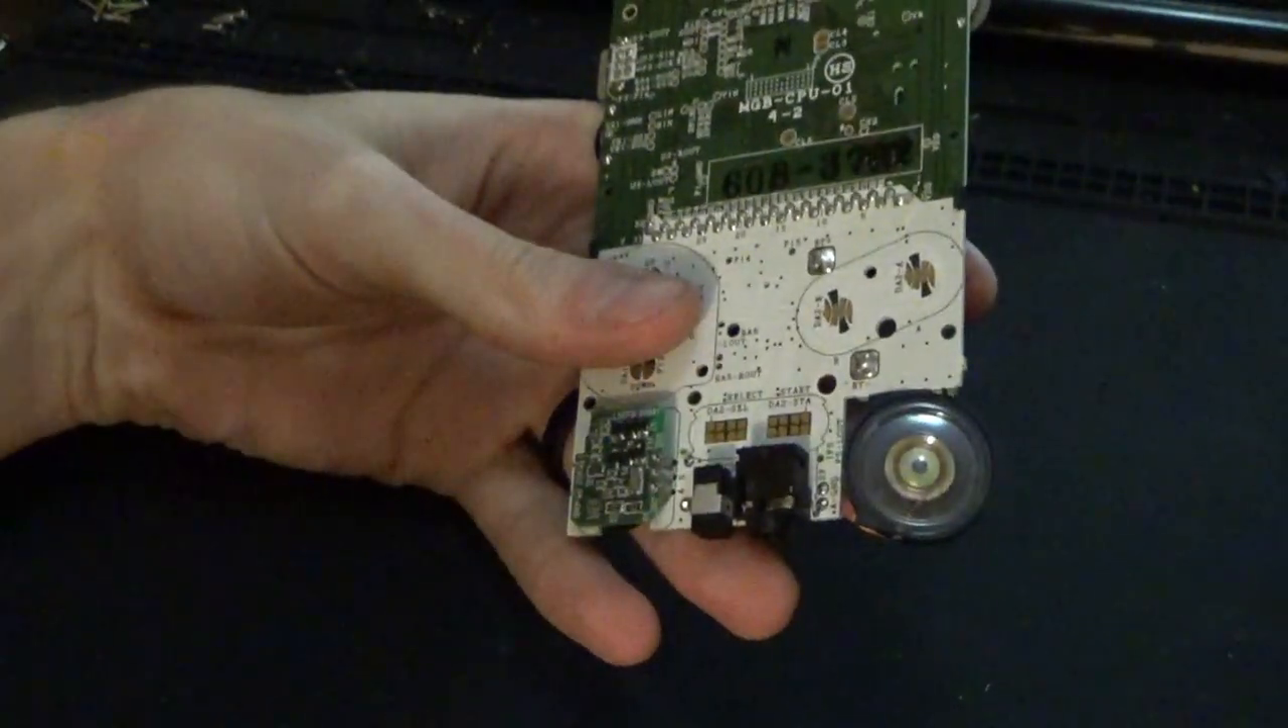Okay so I've got the board back out again.